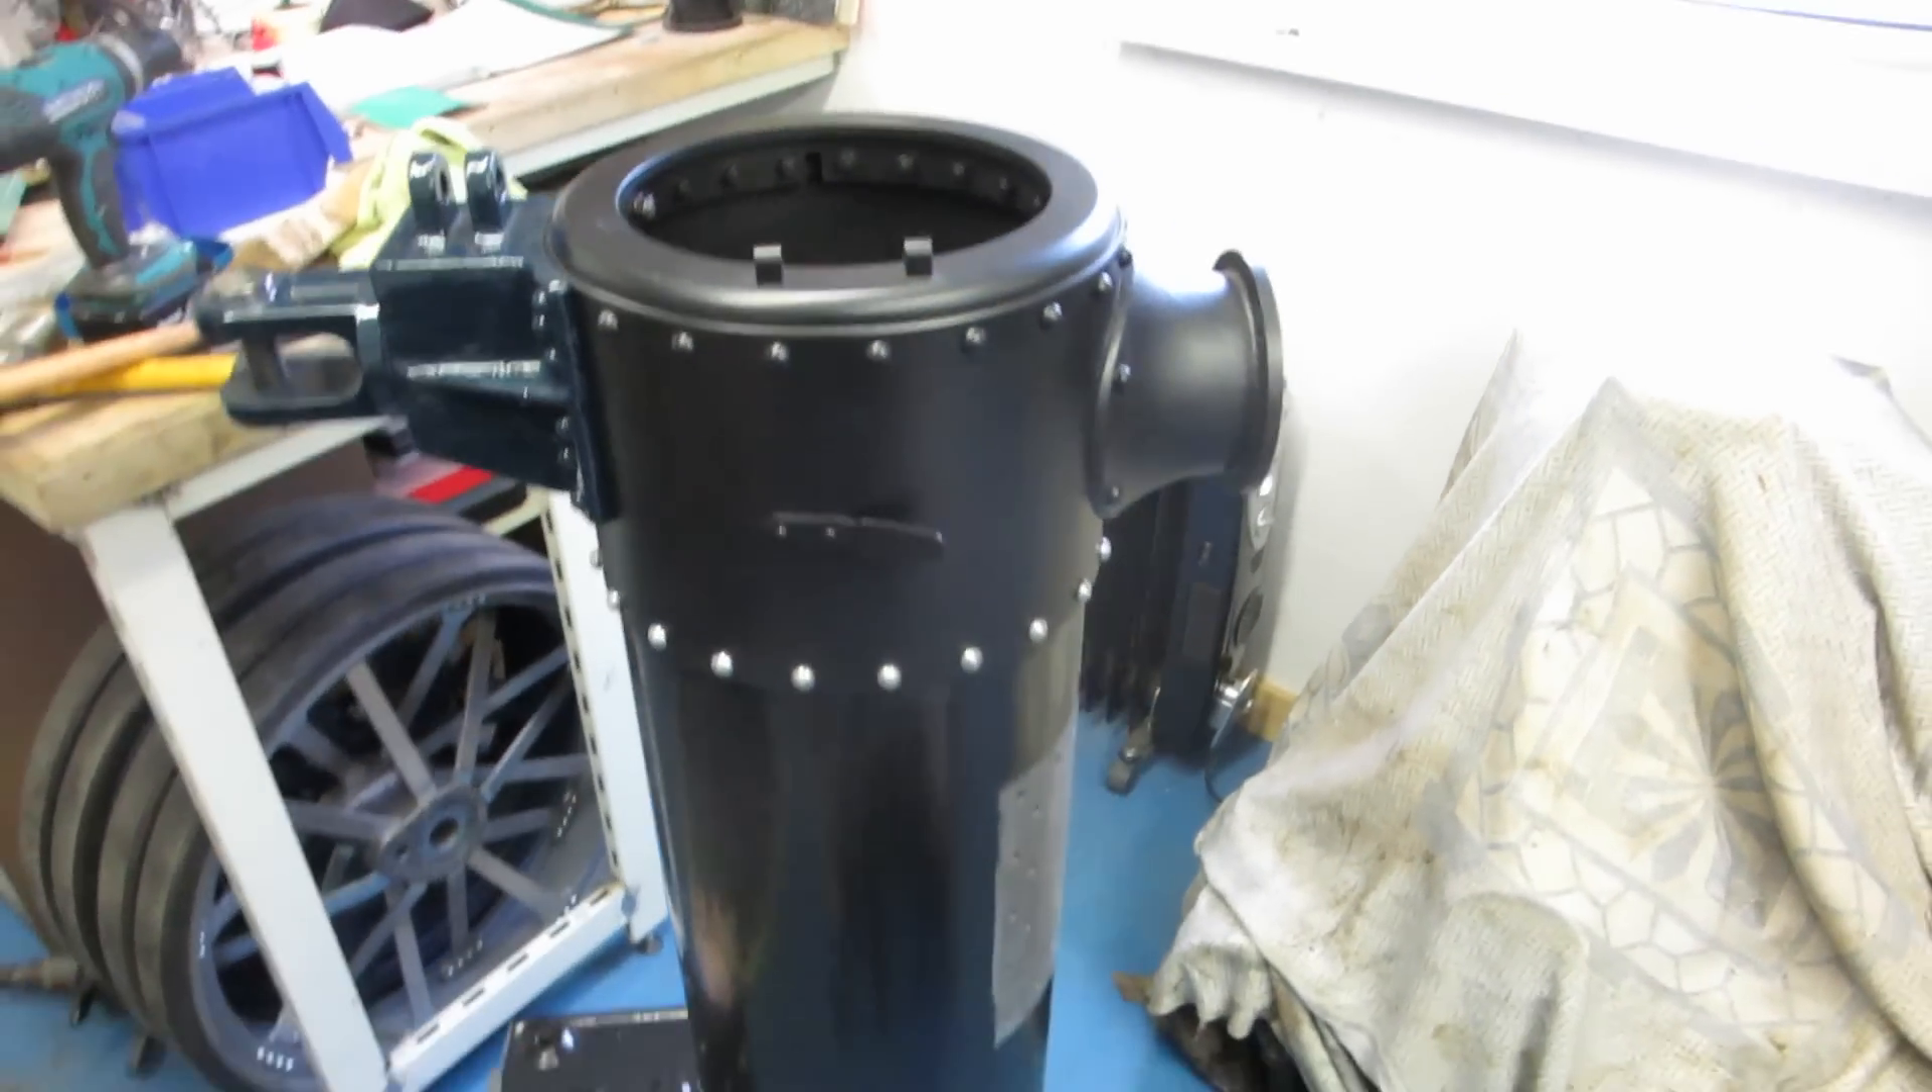So there's all the rivets in. We've just got to put a nut on each one of those now. A nut and a washer actually.